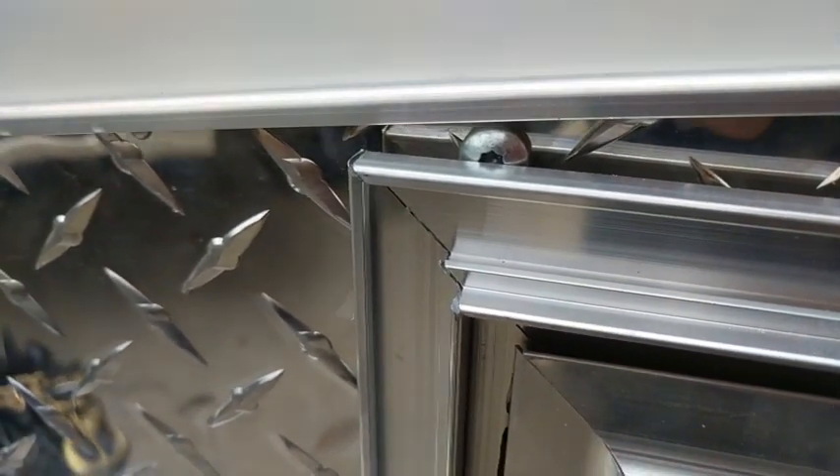The only problem I found is right here where I've got this screw holding the diamond plate up which is a little bit in the way.